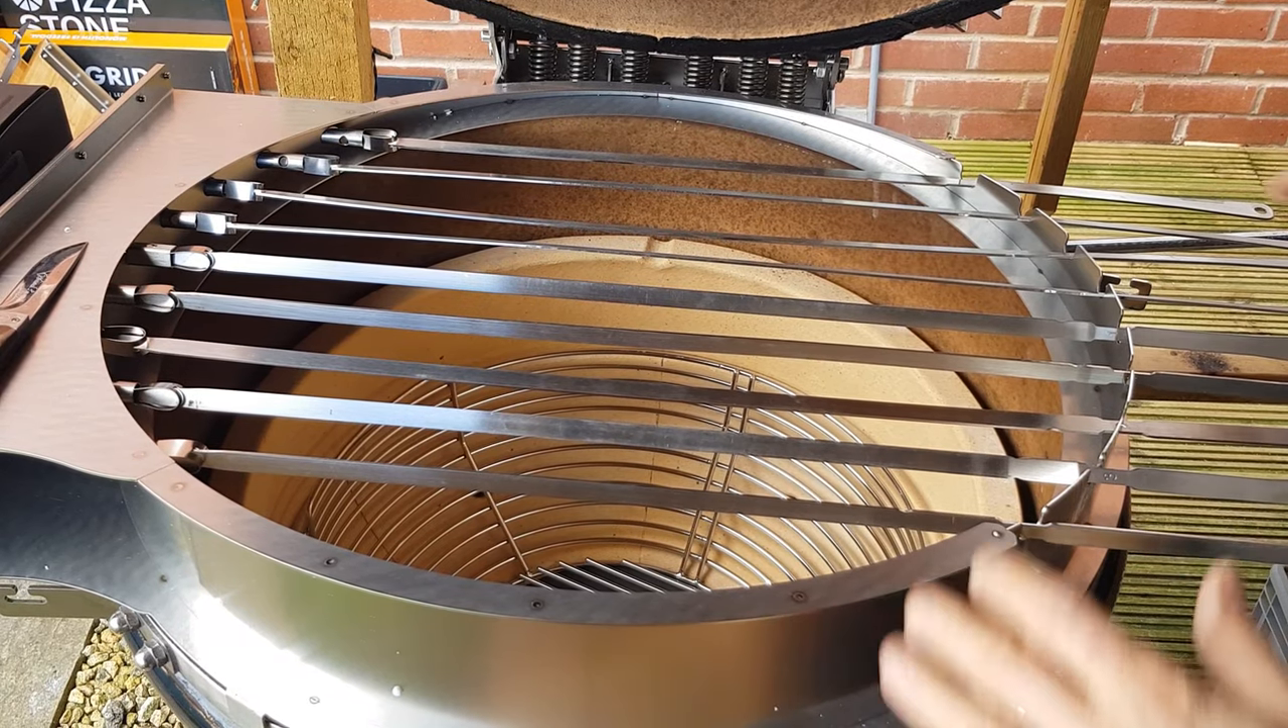So at this moment, we've got all nine skewers attached.